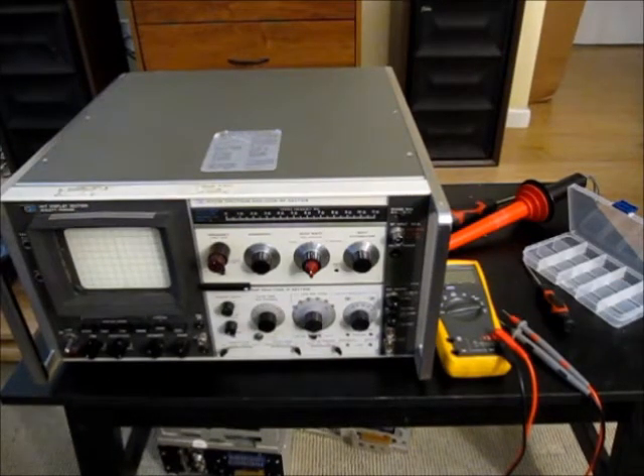So now, with the top cover of the unit securely back on, we are actually not going to power it on yet.